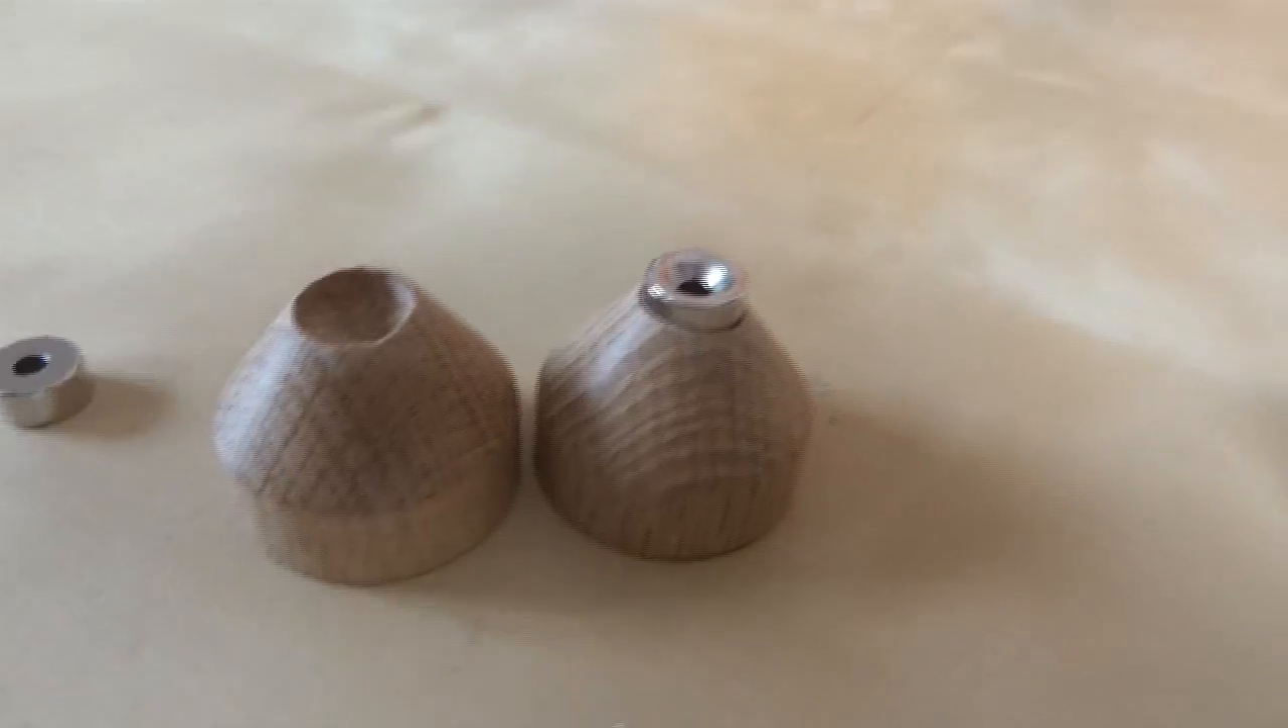The magnets seem to fit in the end fine there.